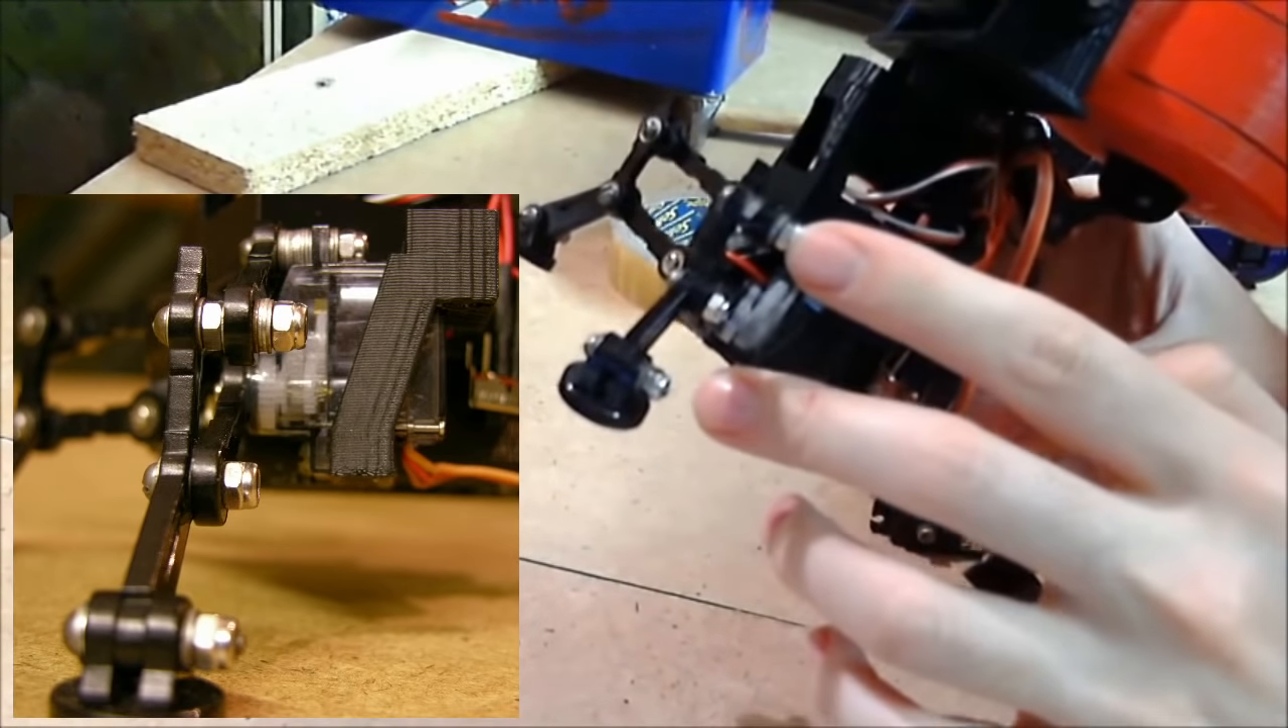Now, as you can see here, I've had to use a couple of nuts and bolts to keep all the legs together.